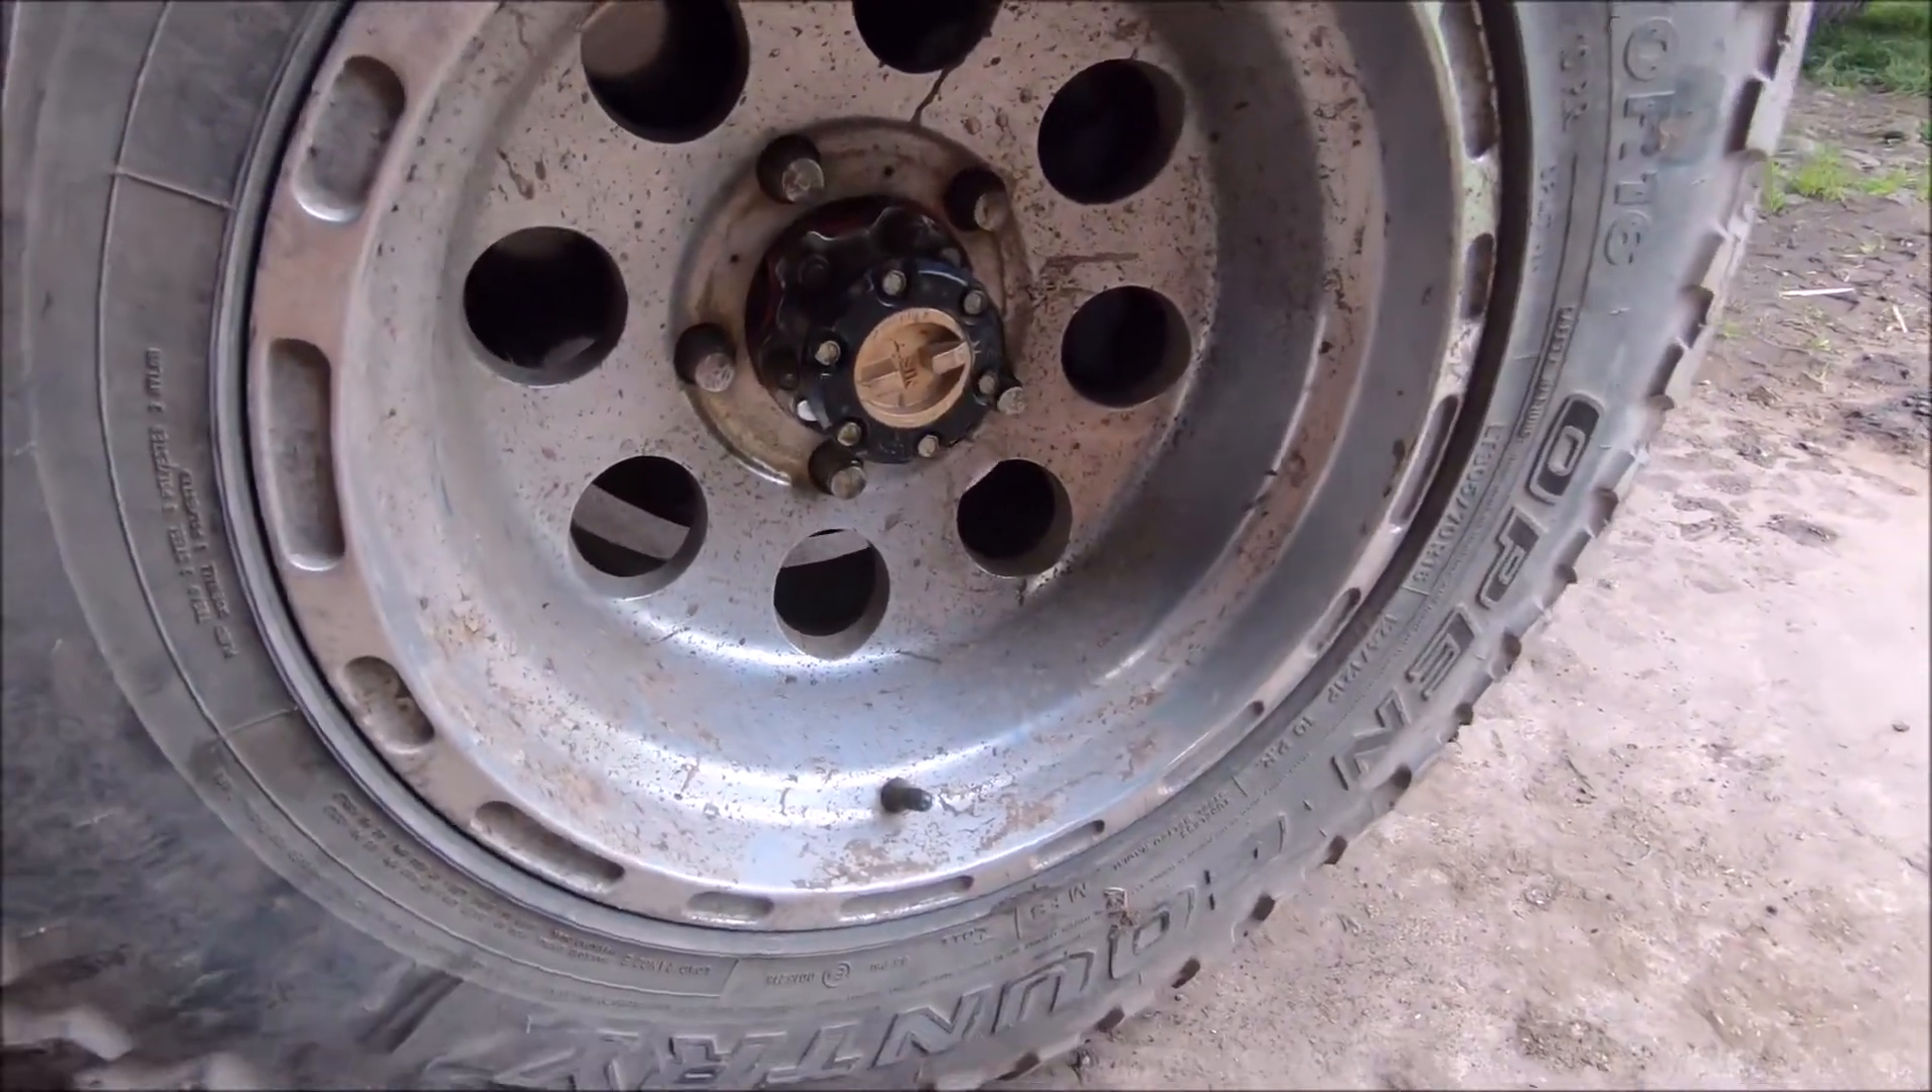Alright, got that hub and wheel back together. So, that's all ready to rock and roll.